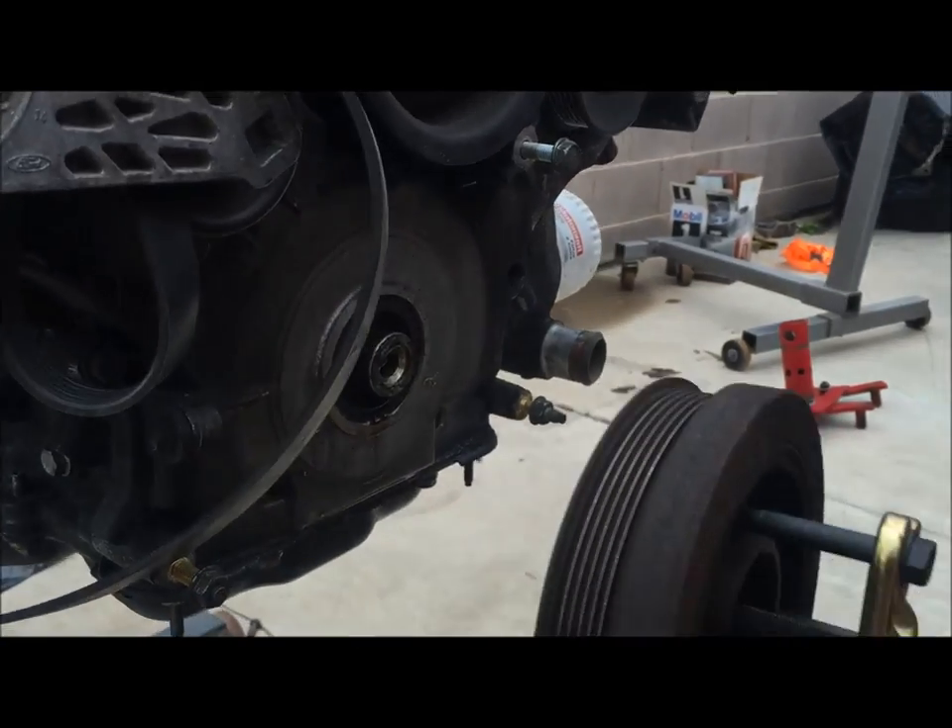So now we've removed the front crank pulley.